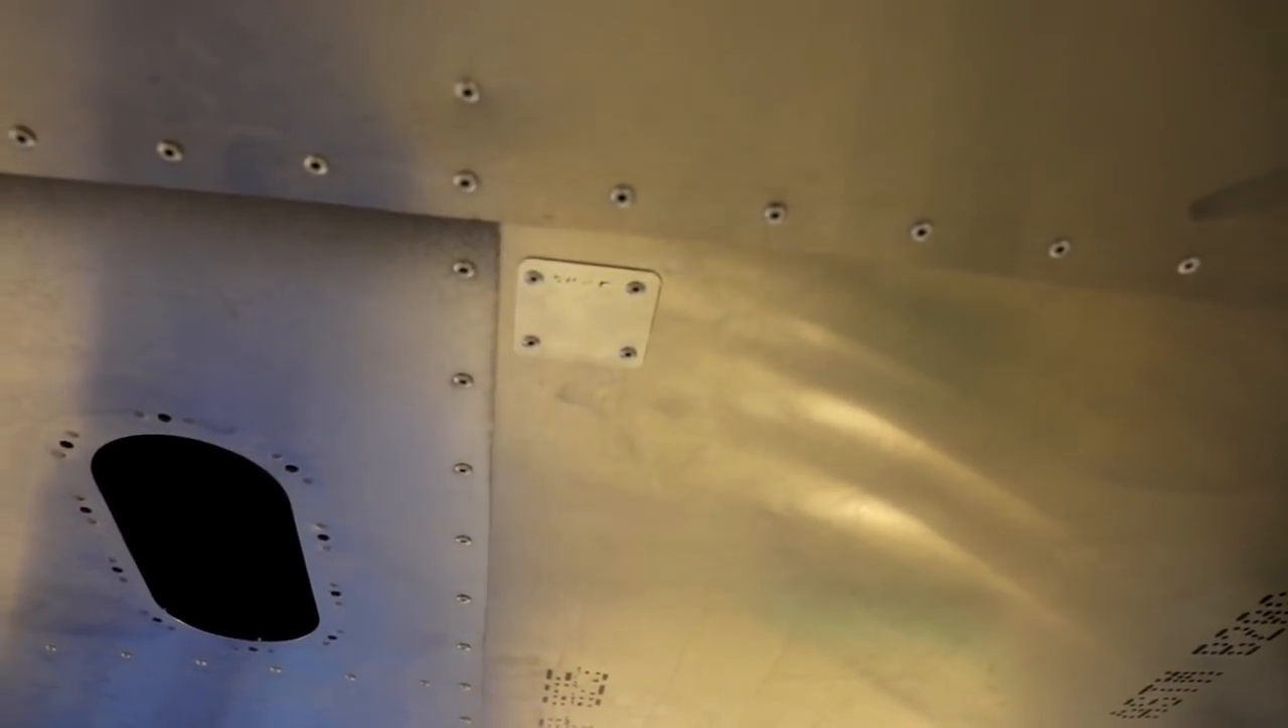I made this little patch This little square and just rivet it on the hole Where that fuel vent would stick out on the bottom of the wing.